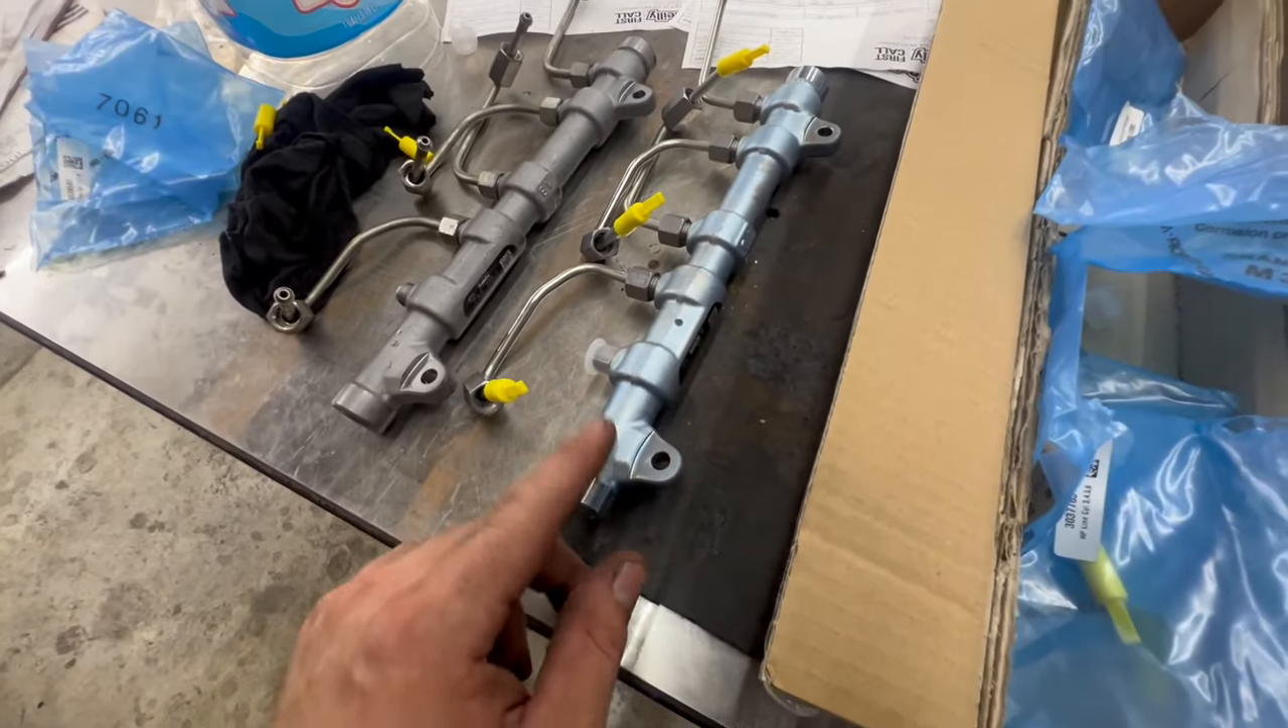We have all of our lines hooked up on both of our fuel logs.